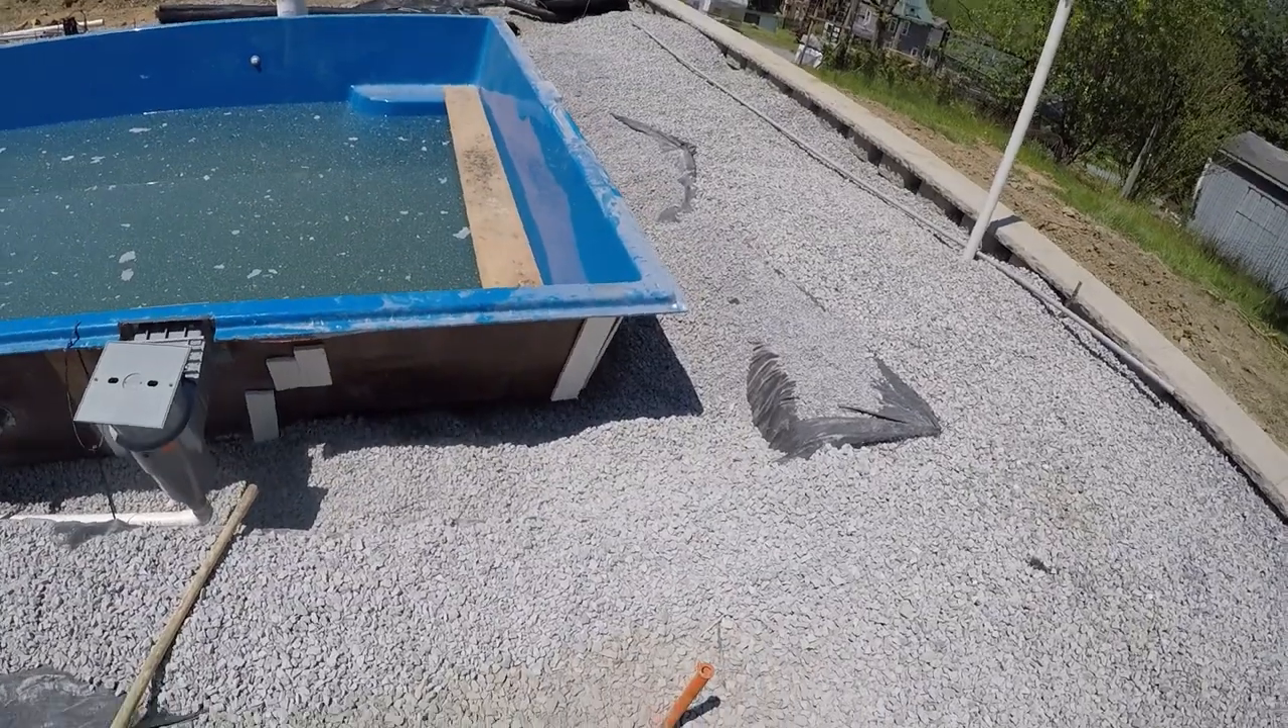So the pool is in. We decided to plumb this one after we had it in the hole.